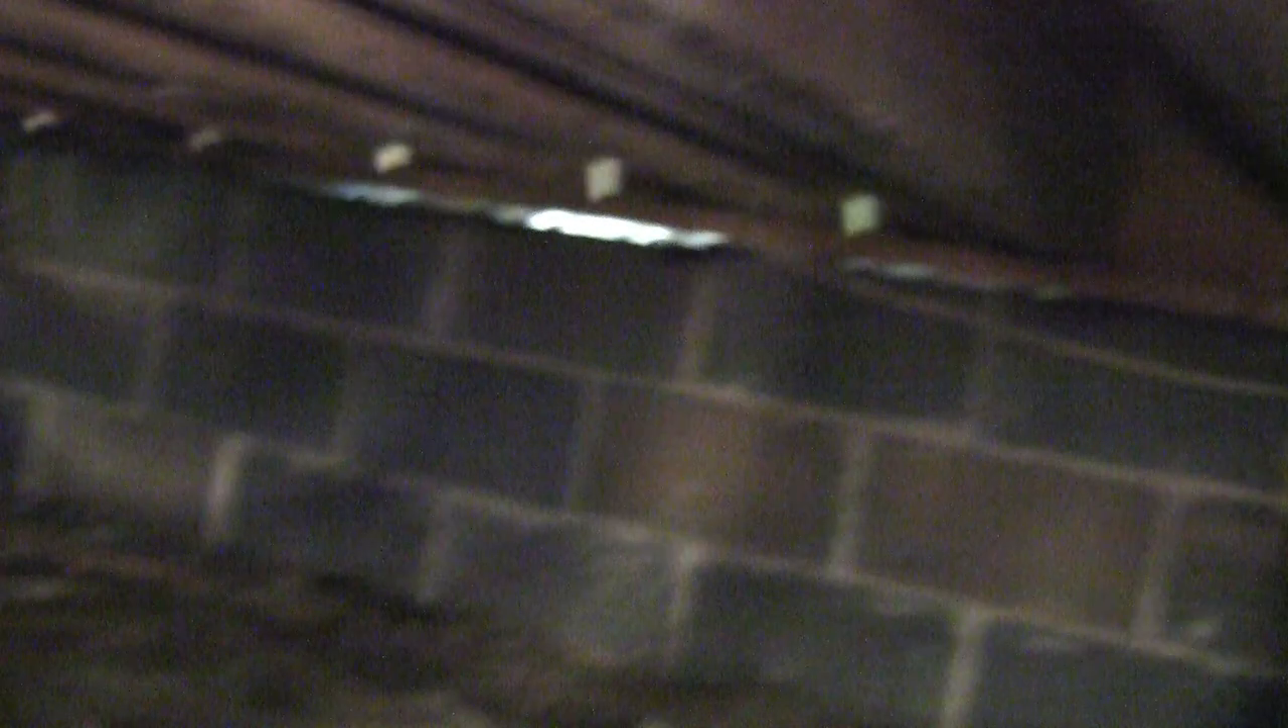You can actually see, above the cinder blocks, a gap.